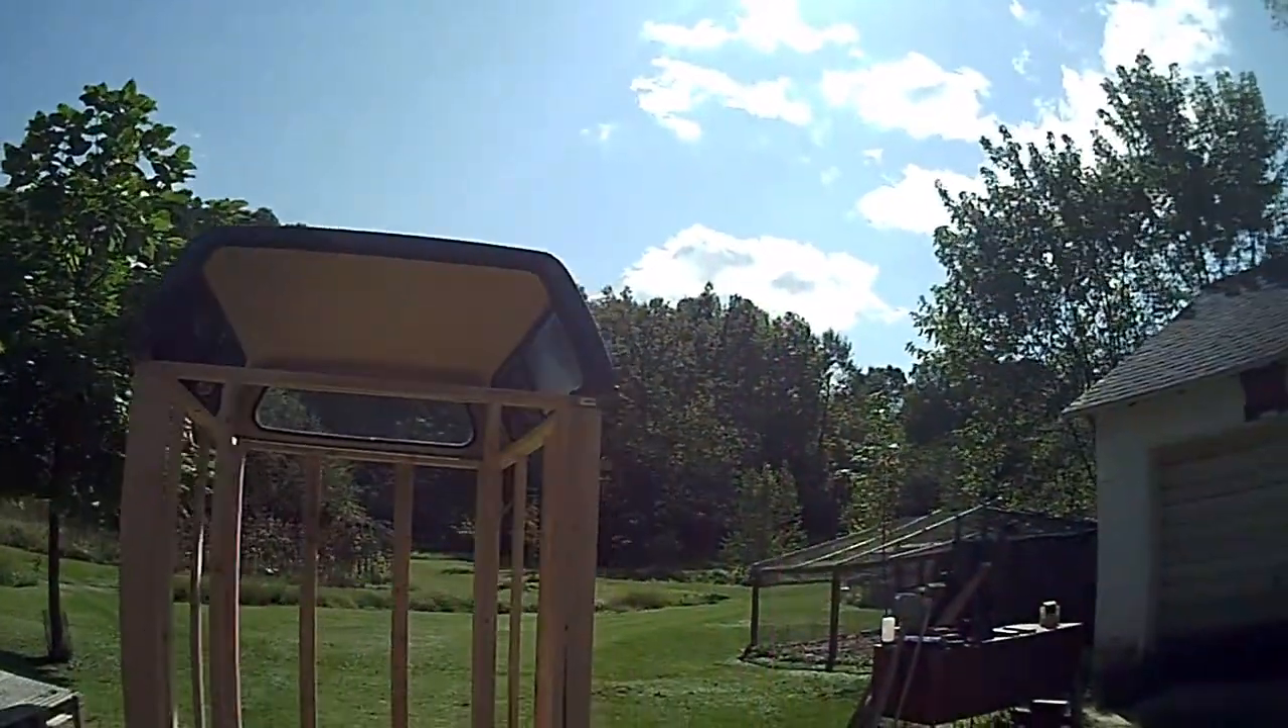So I've got the sides framed up. I've got the truck cap sitting up there.